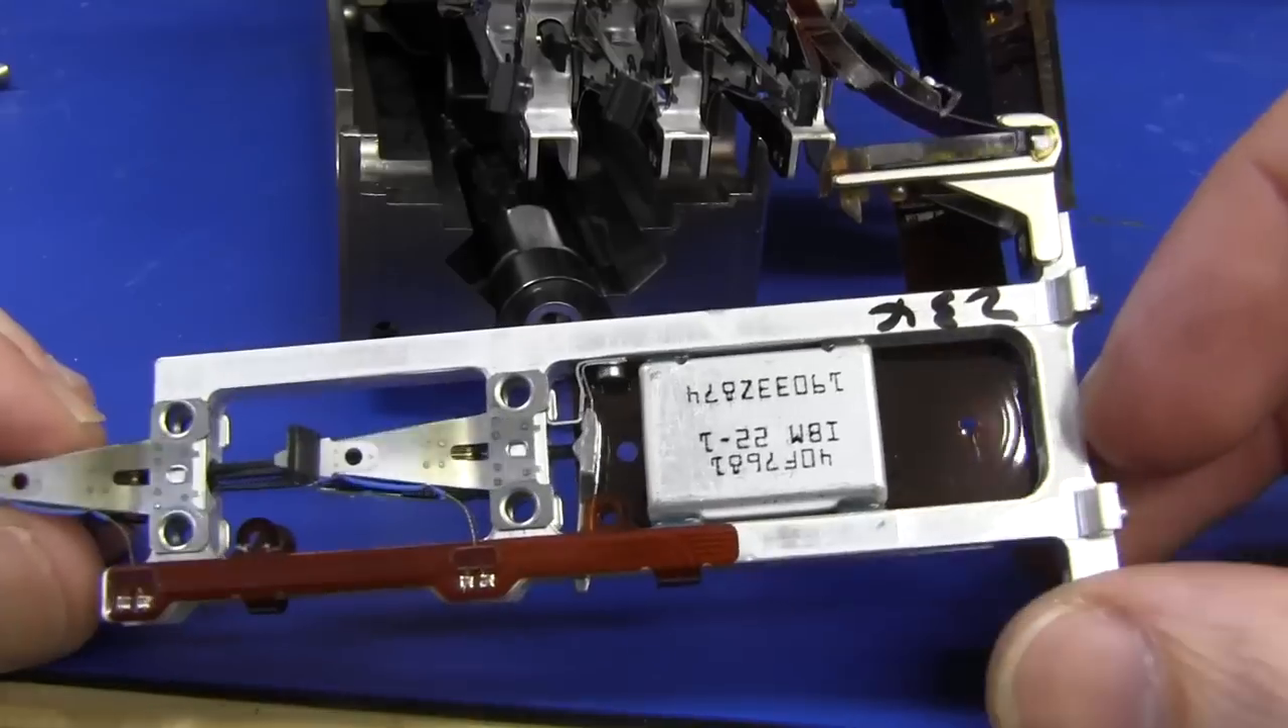I've taken off one of the heads here. It's still connected via the flat flex here.